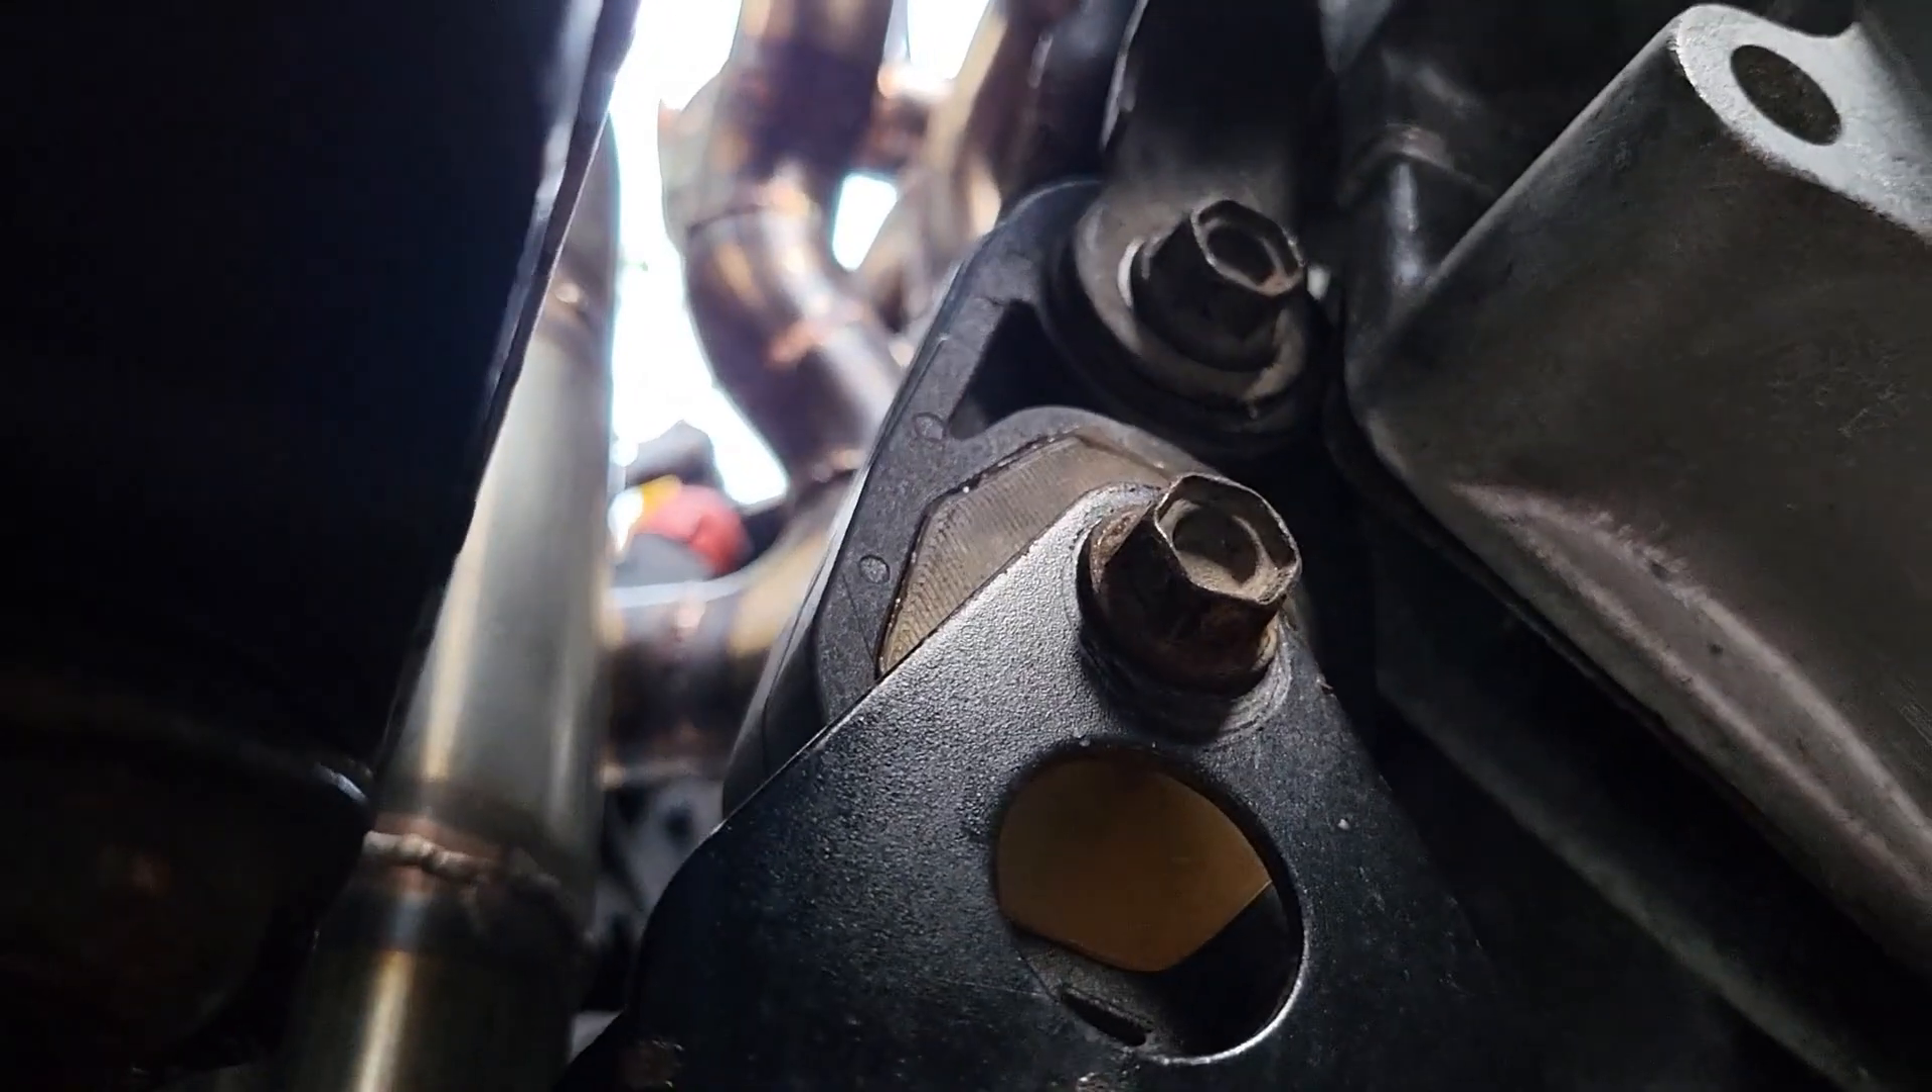And here at the front, we also have the front engine mount fitted.